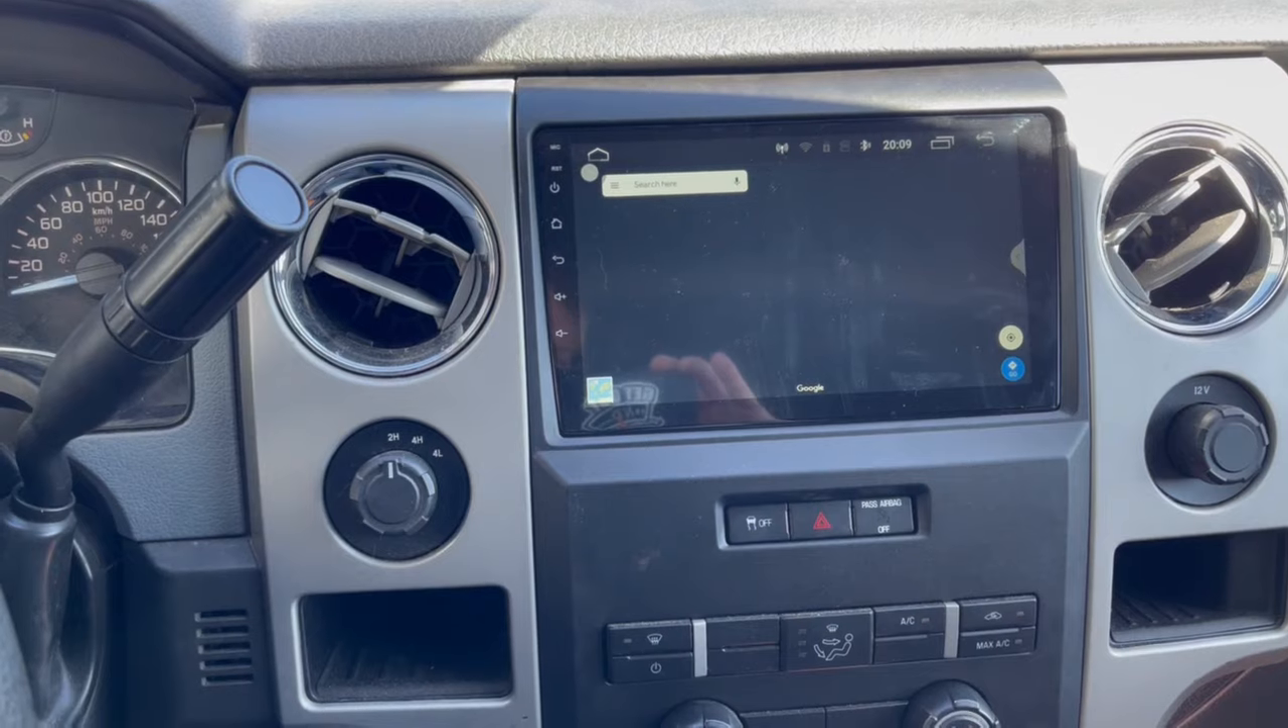All right, guys, so there is the finished product. We've got our new CK Apple CarPlay Android Auto big screen in this 2011 F -150, and it looks great.